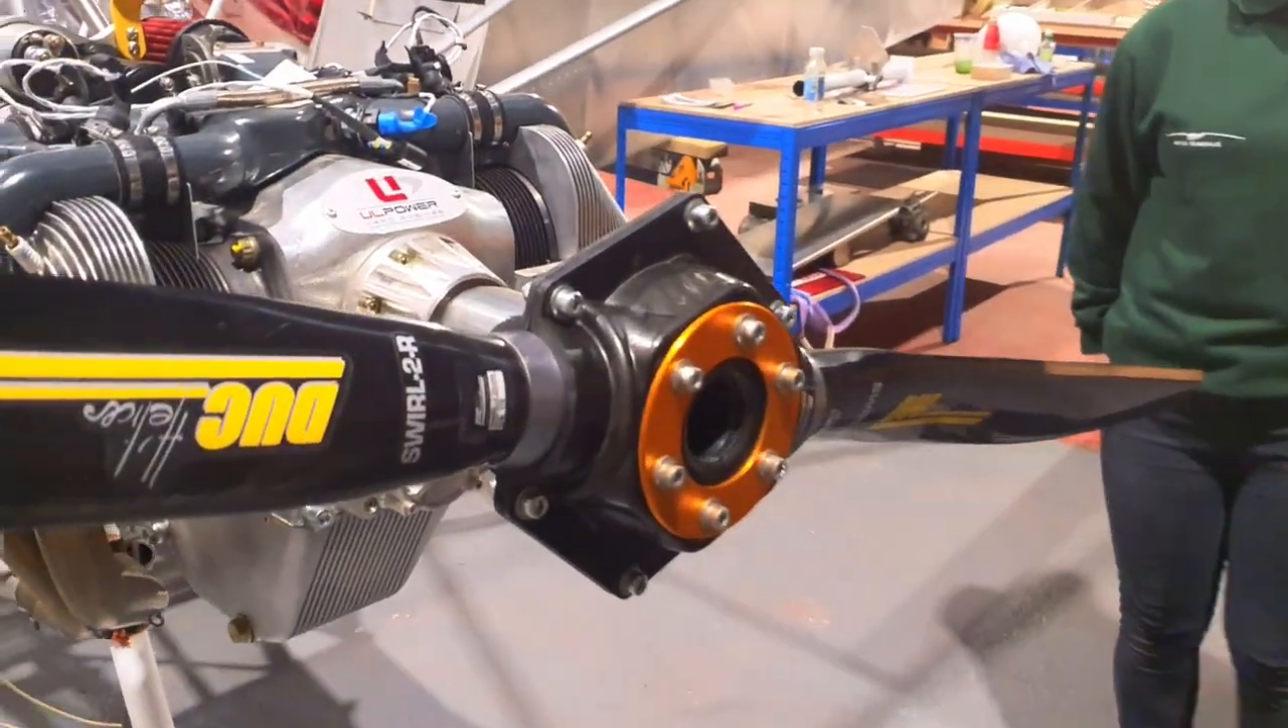Laney and Carys have now got the propeller onto the front of the prop flange.